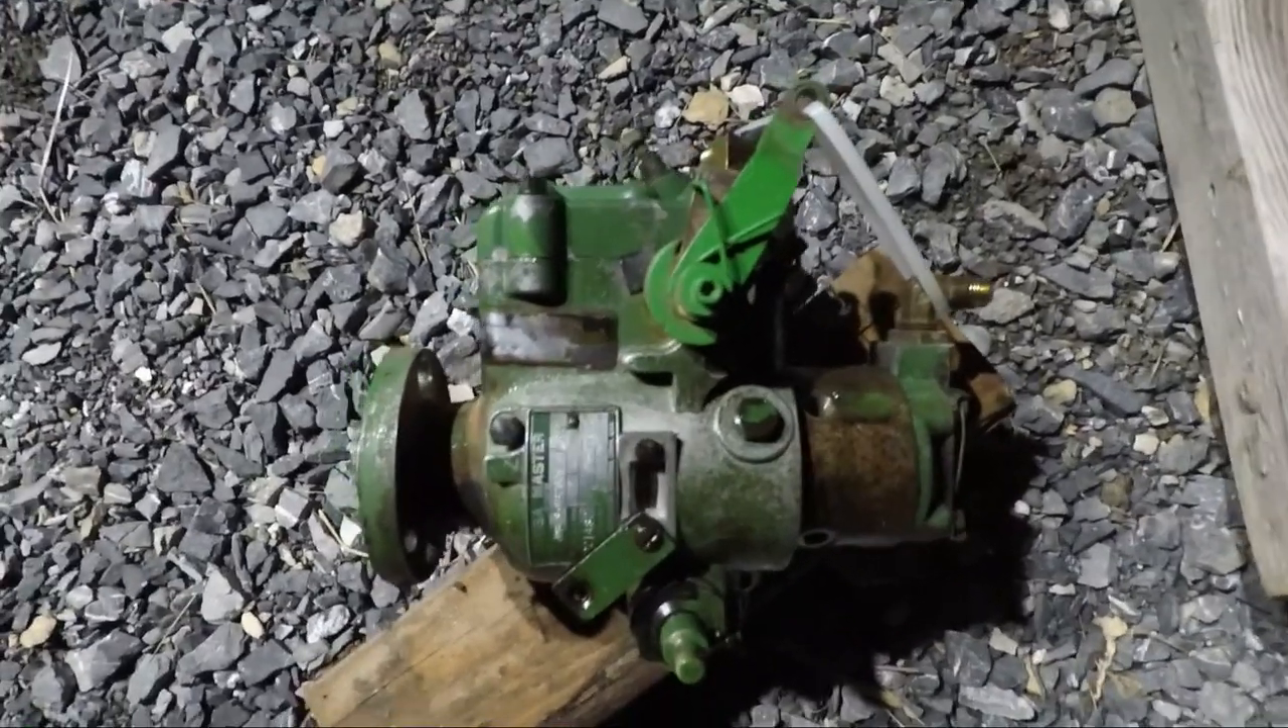So now we have the pump off. There's the drive end.